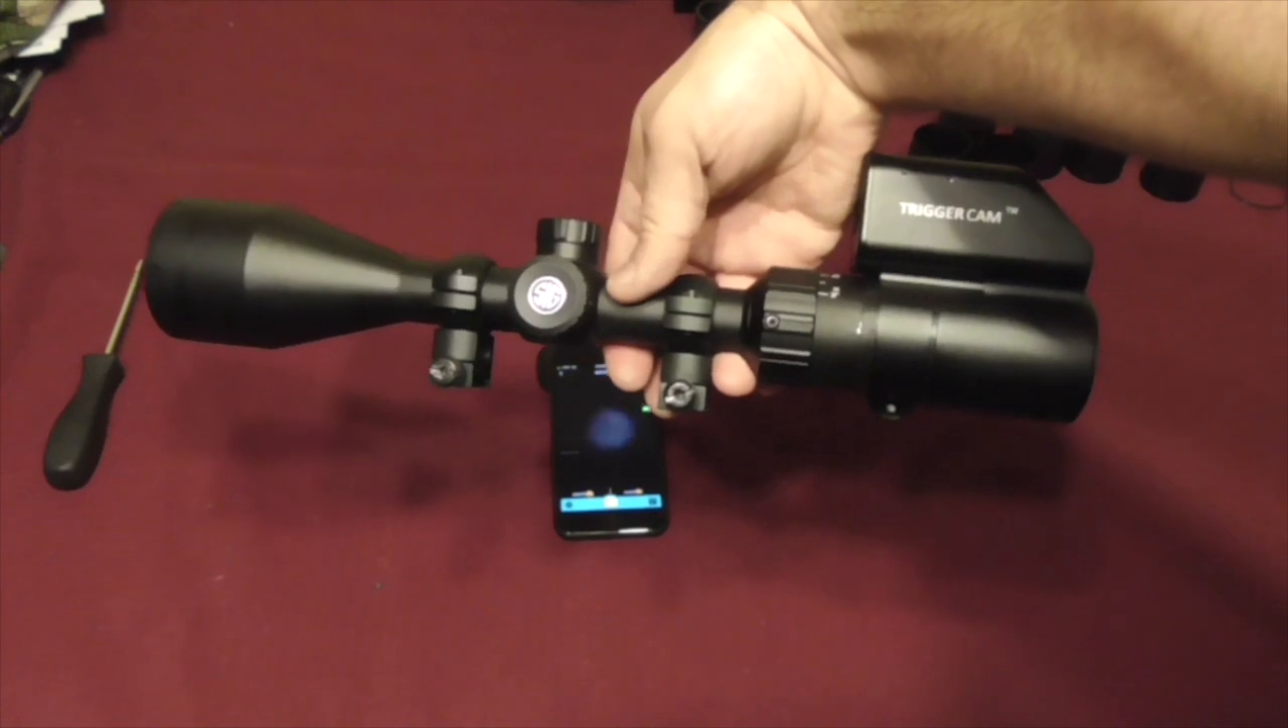Our final results with the SIG Whiskey 3 the trigger cam fits on there nicely.